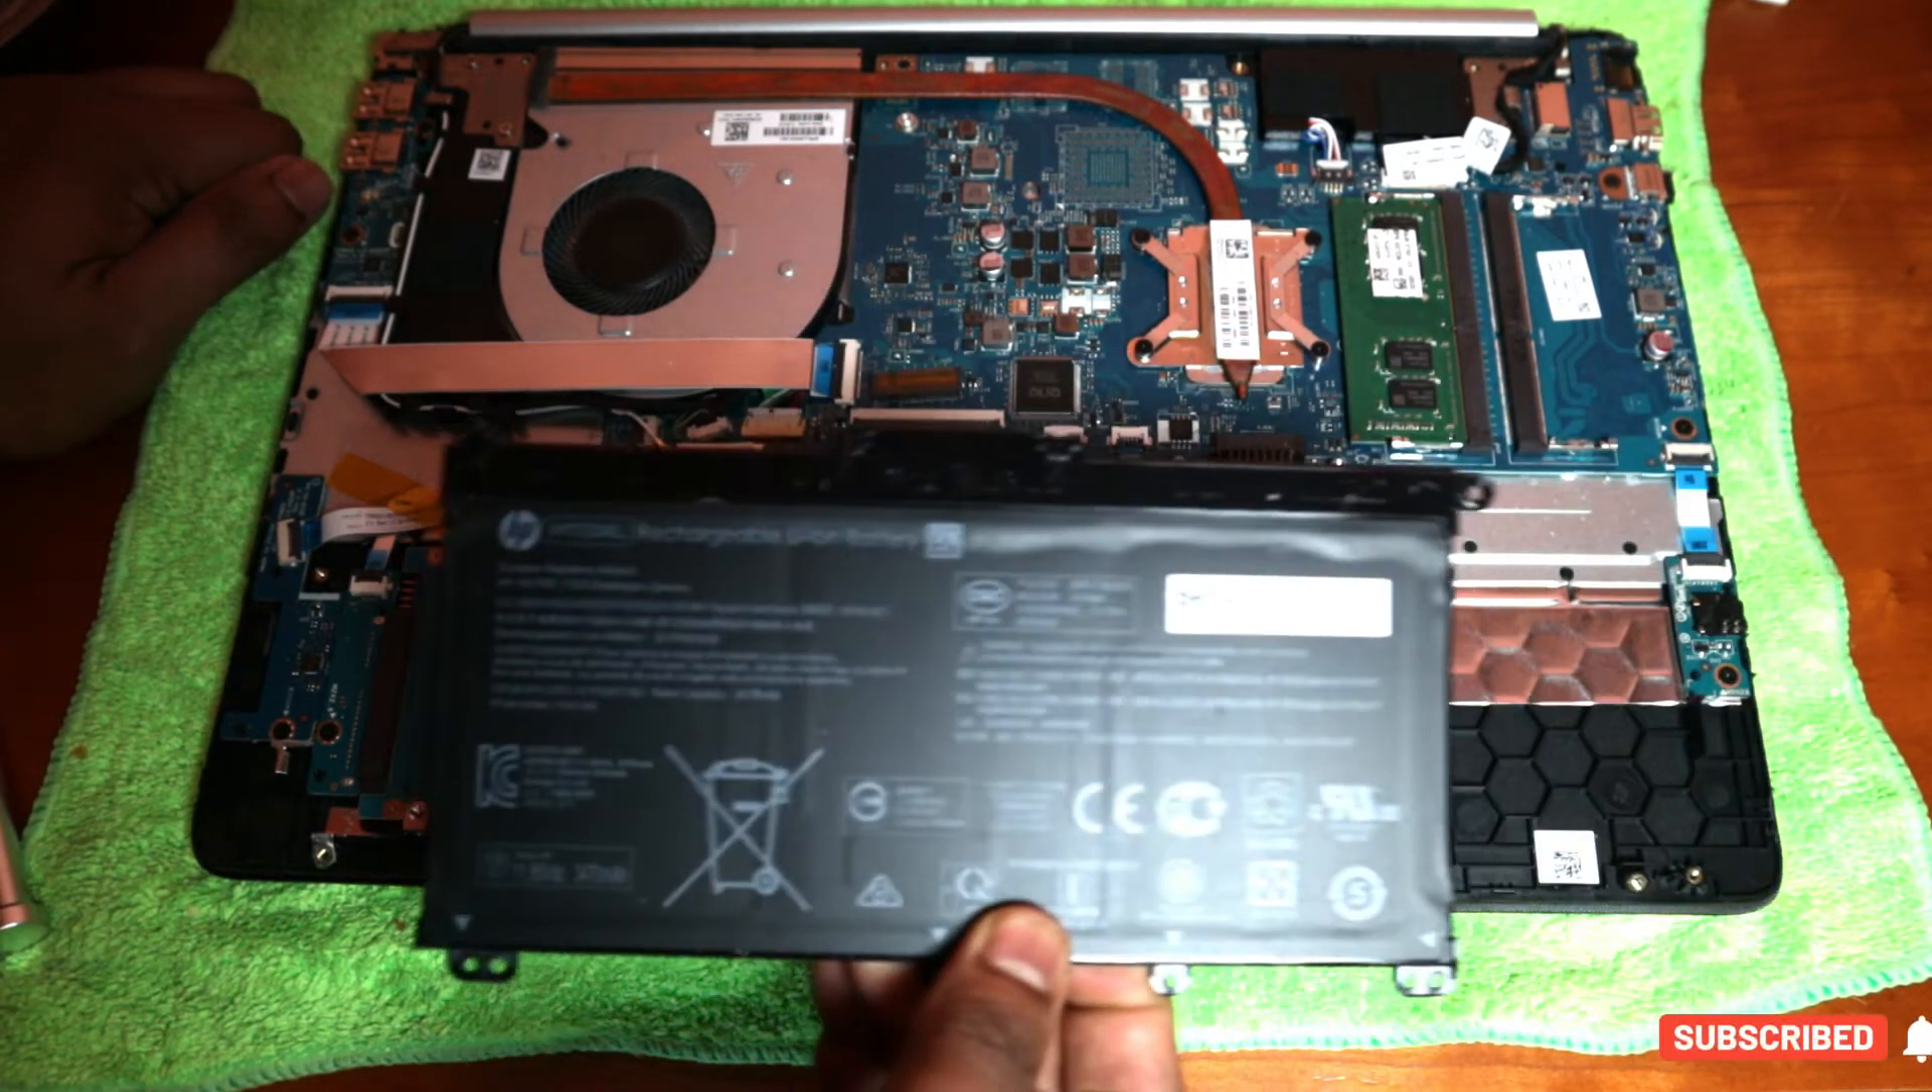So i already removed the battery.